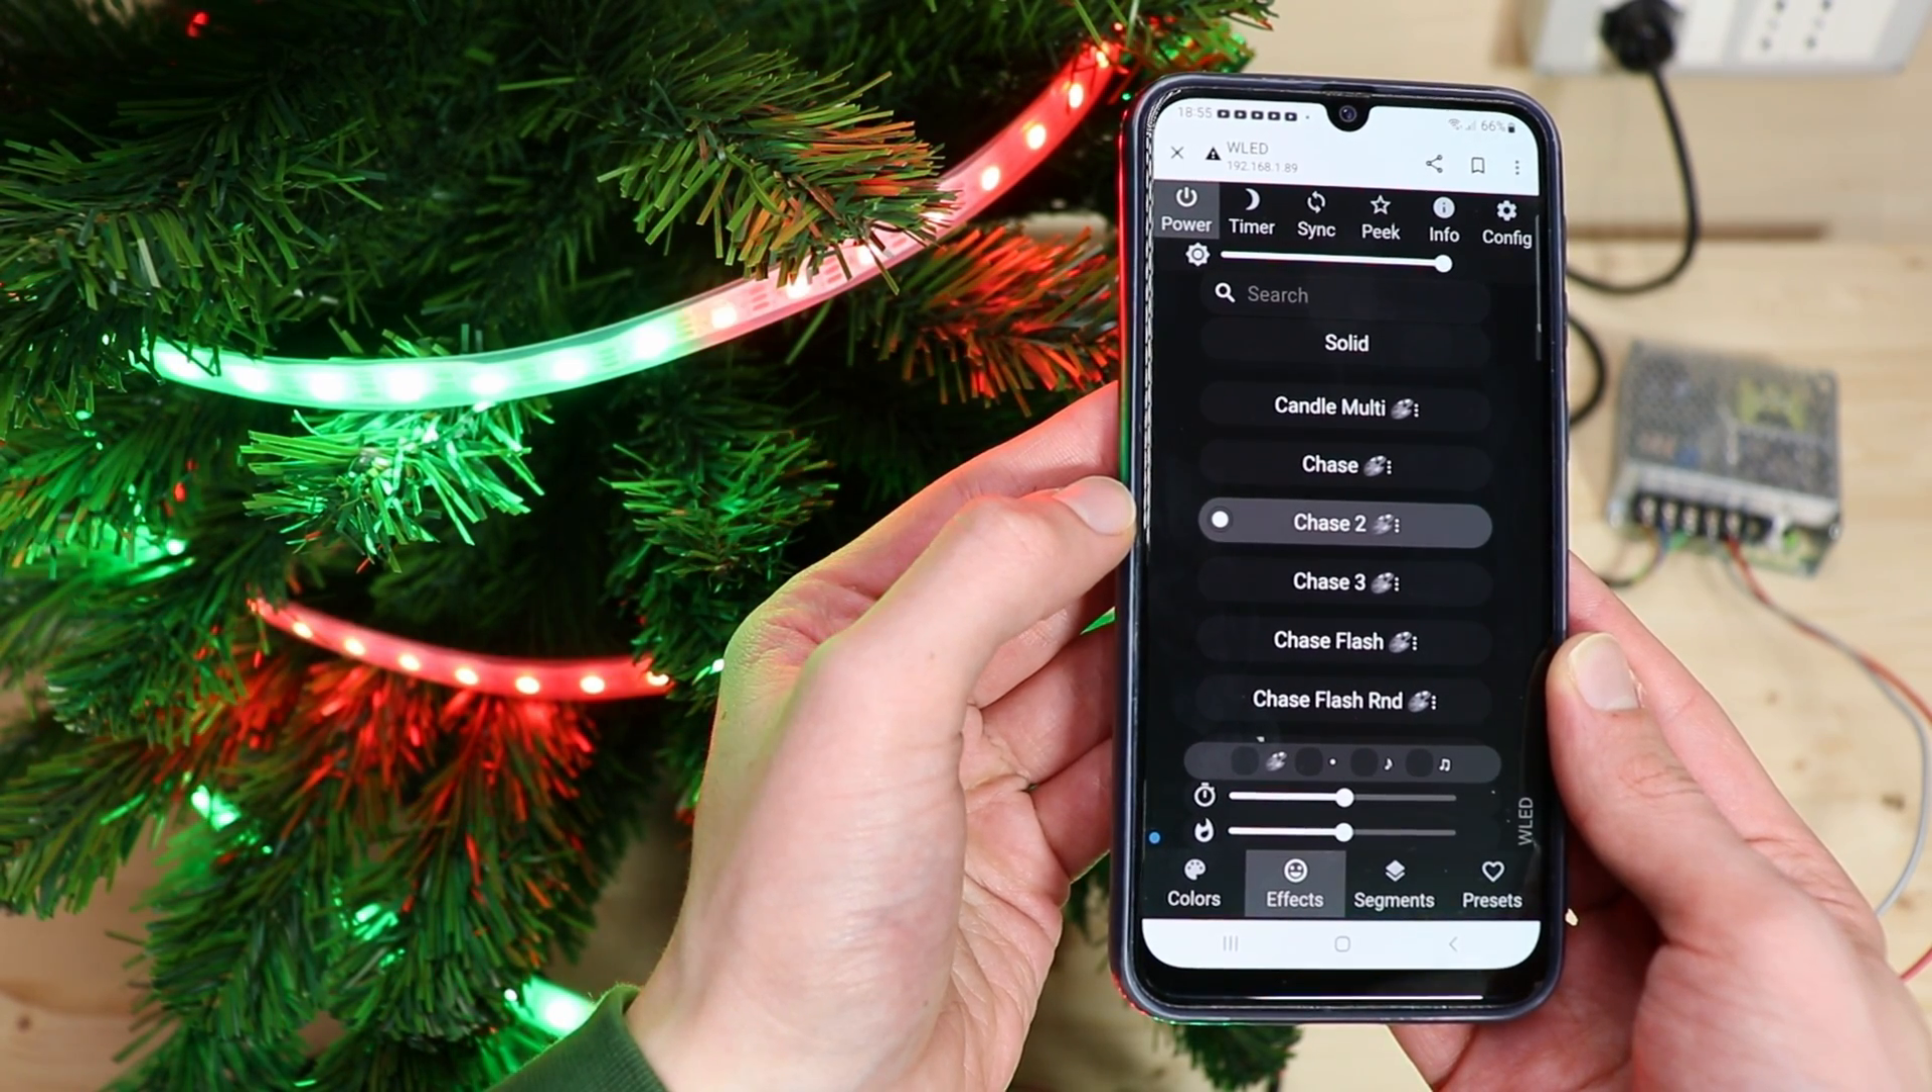Ora che le luci sono sull'albero possiamo accenderle.